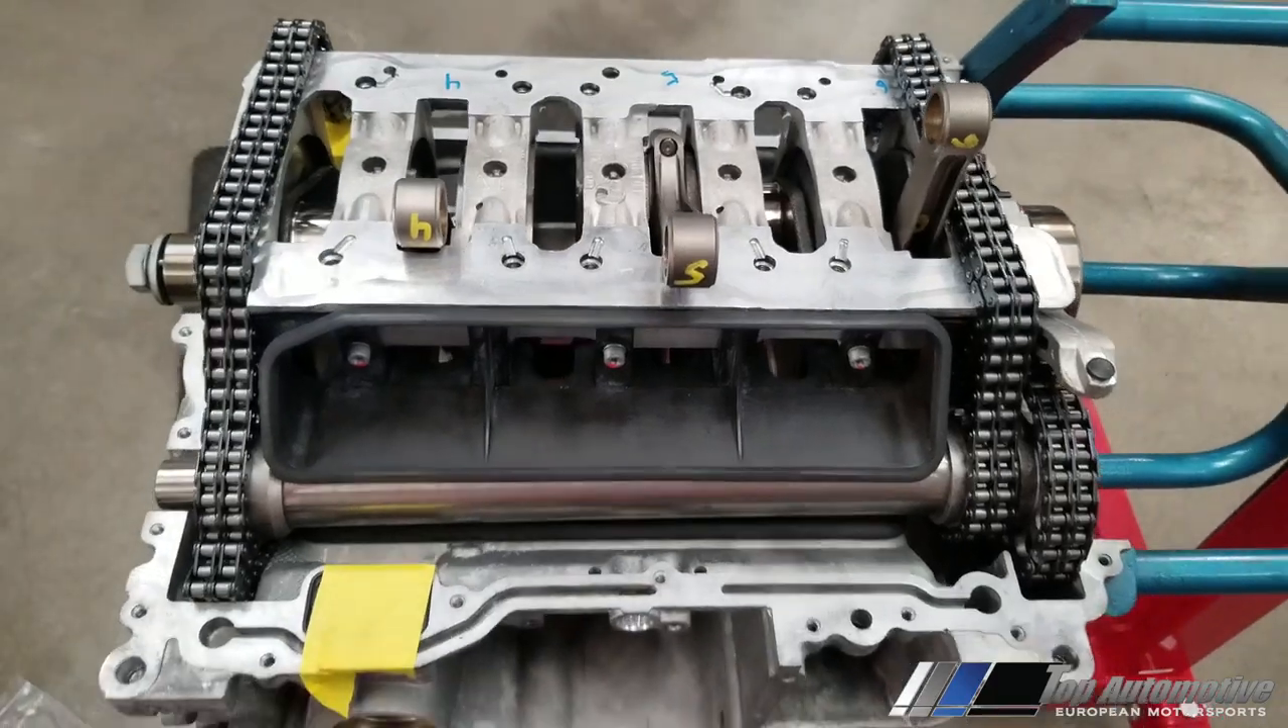All right i have the crankshaft assembly installed.